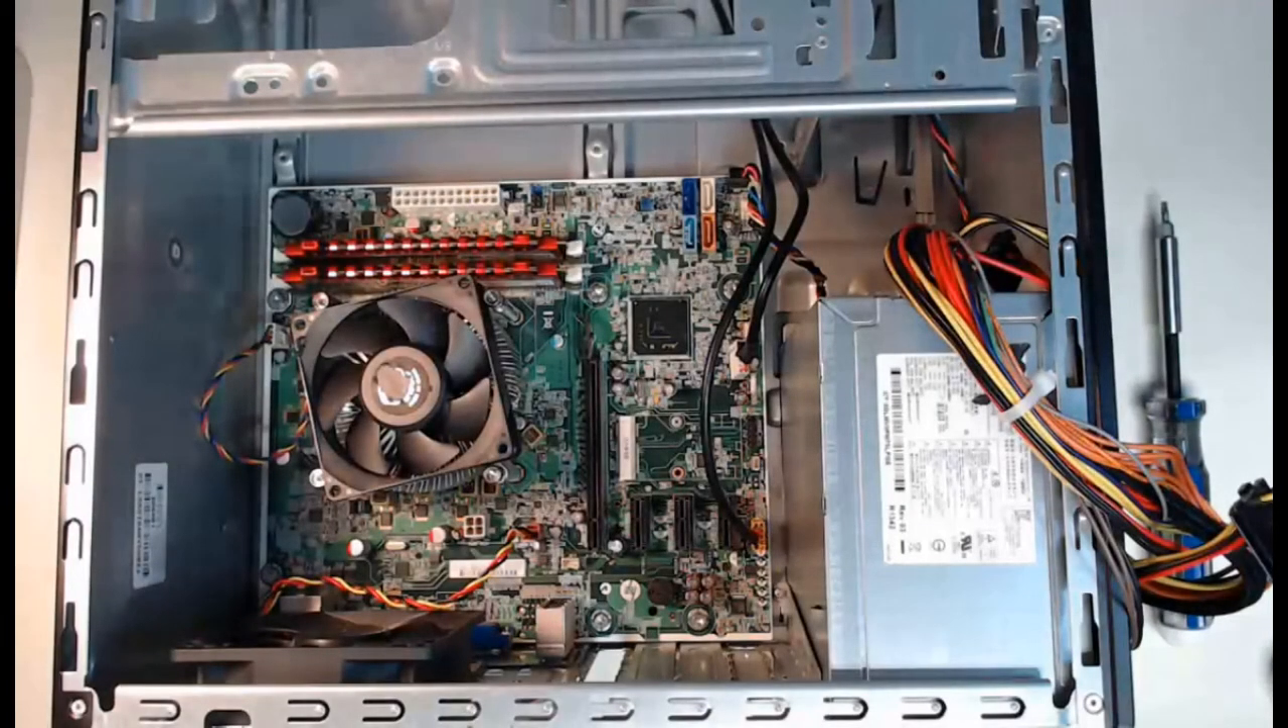We may have already removed our power supply connectors off the motherboard but it's time to remove the power supply from the case.